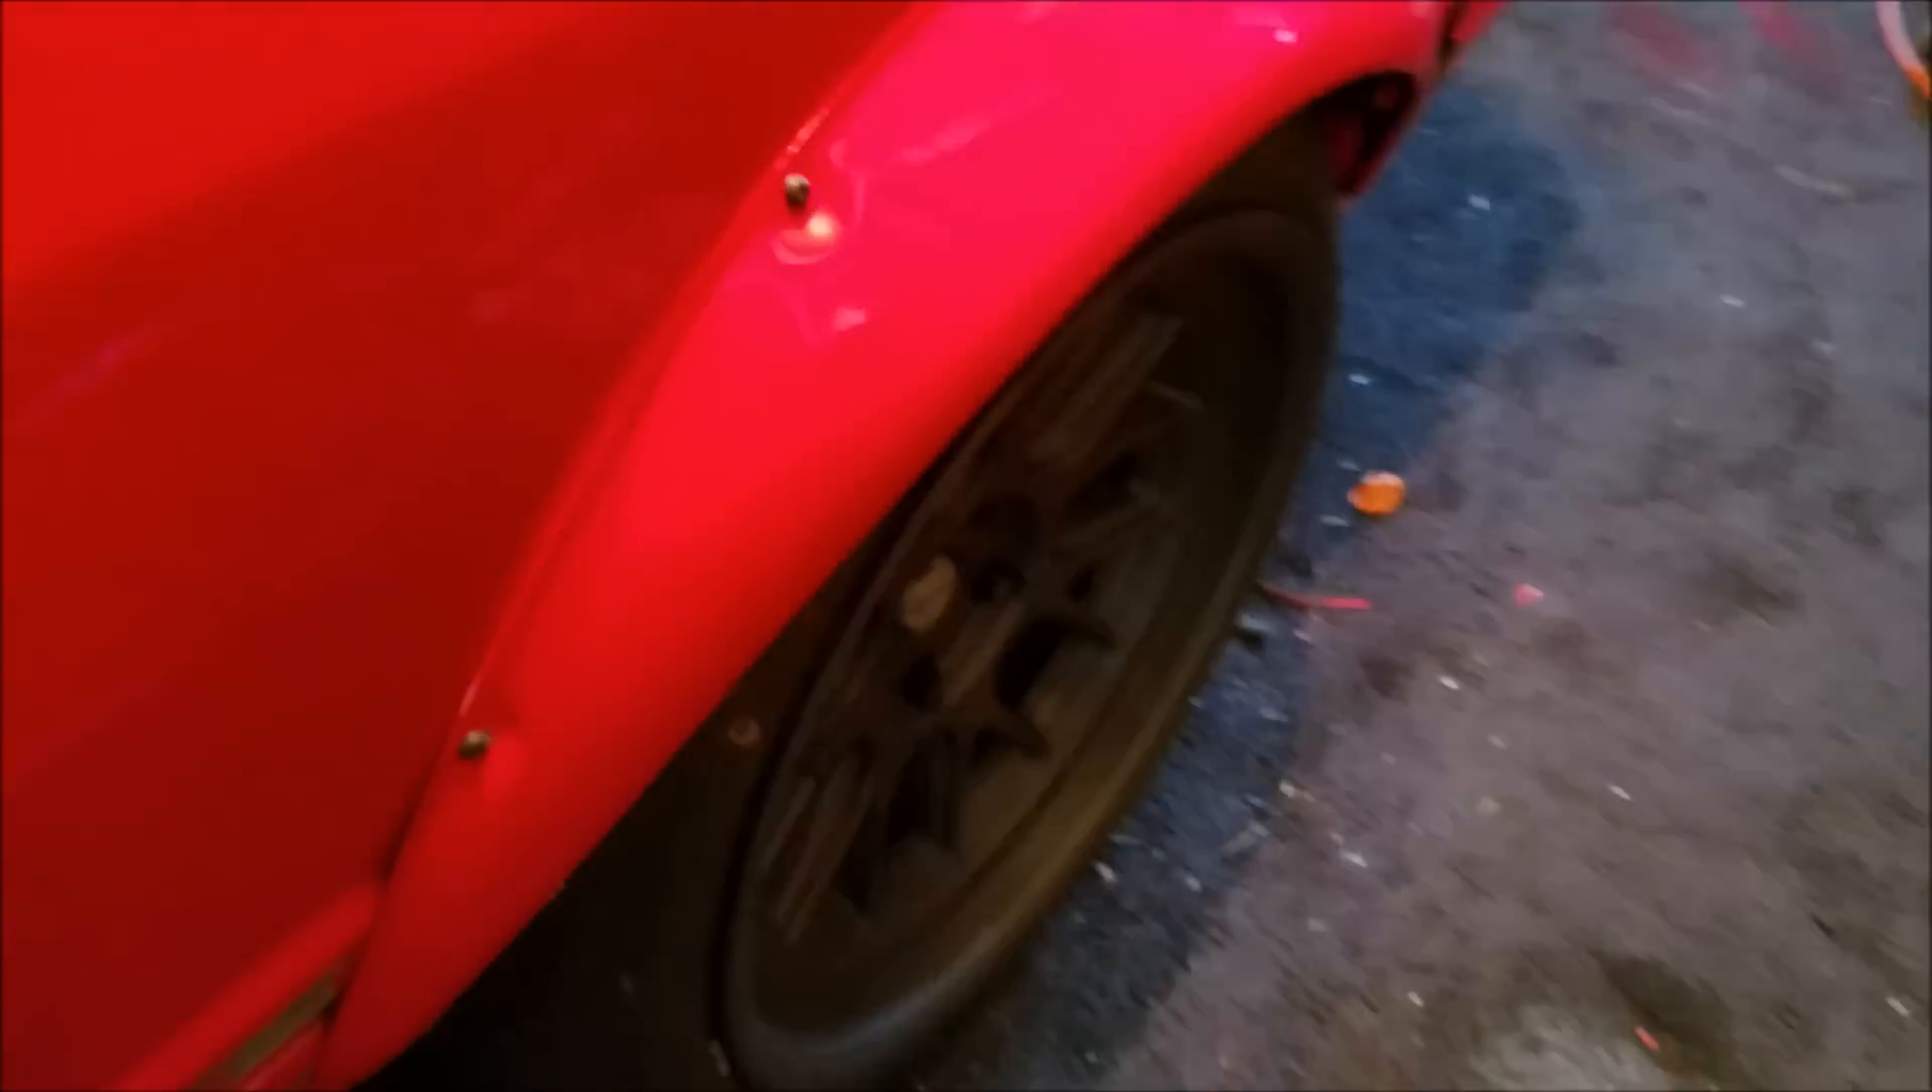Everything's bolted up. So that's one fender done.